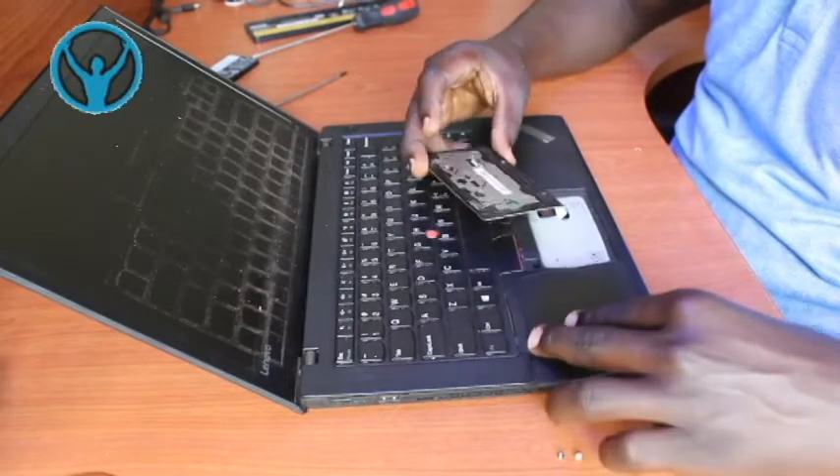So this is our touchpad that we have removed. The old one.